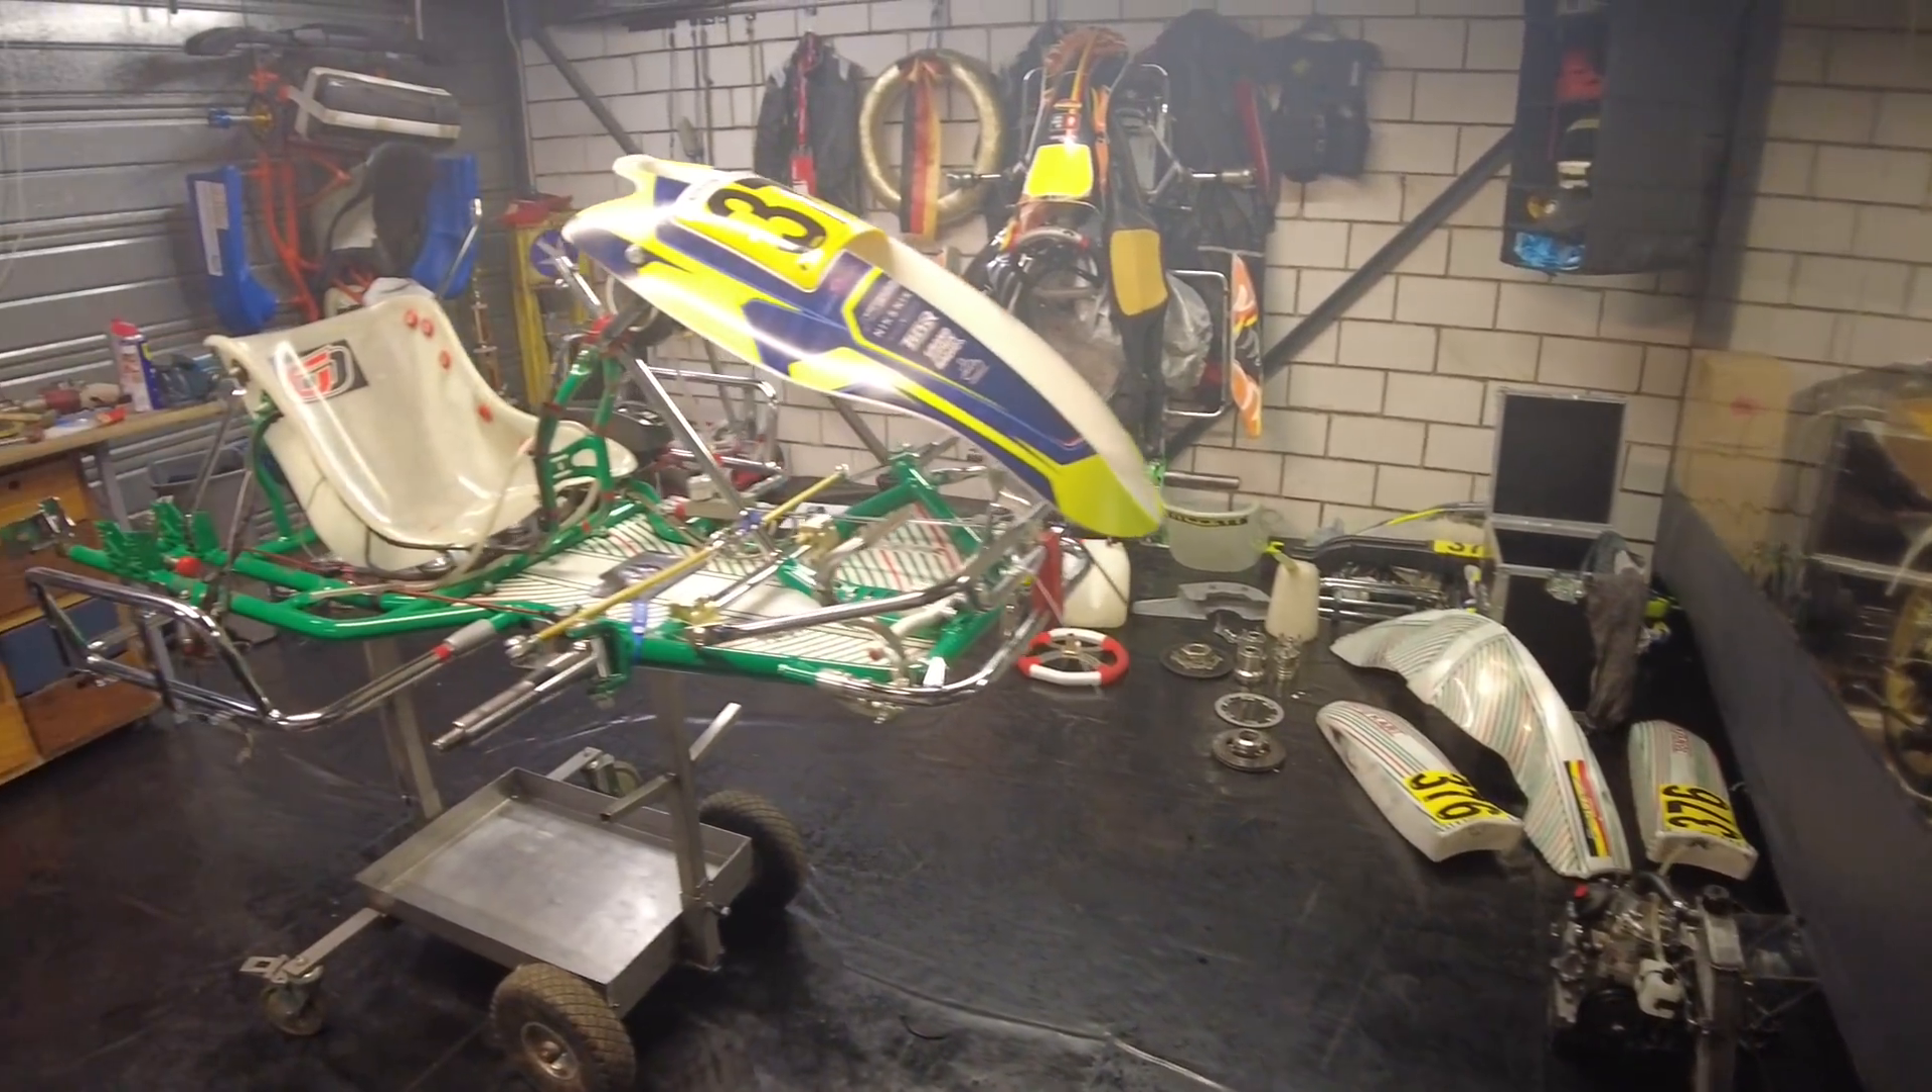The car is pretty much almost completely stripped down.